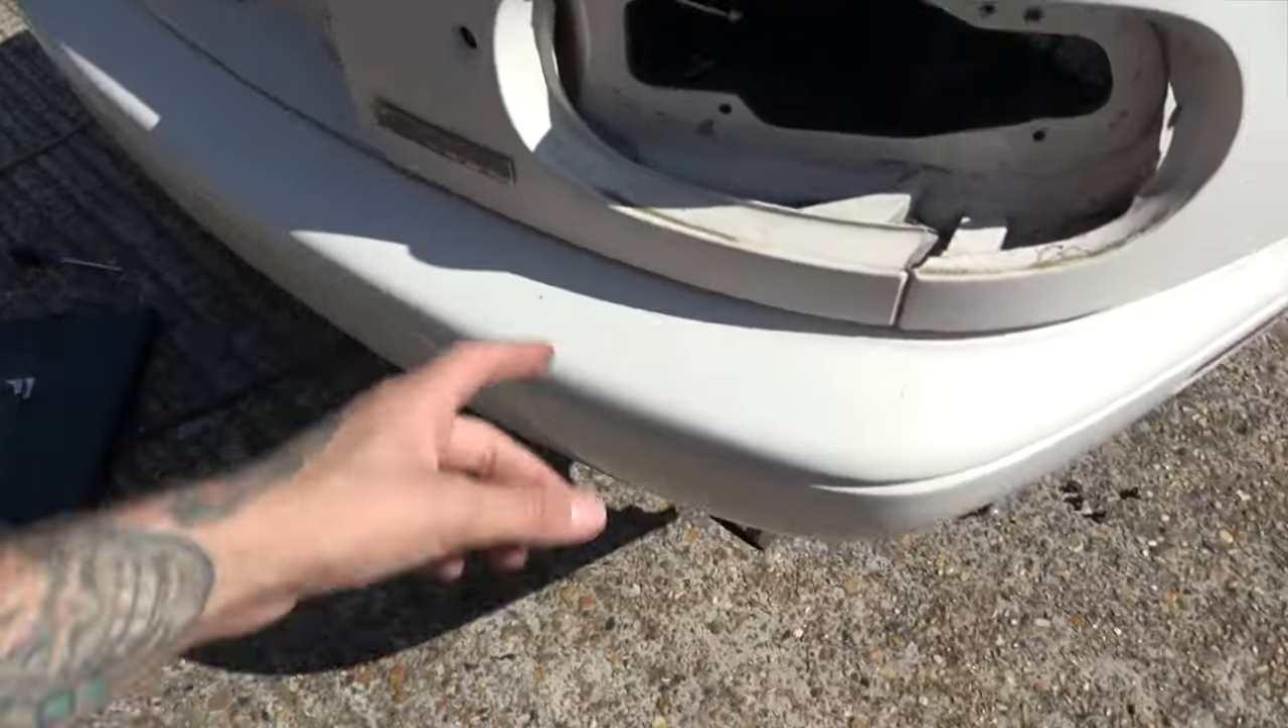Right round back i'm currently working on getting this rear bumper off um tail lights have come out.